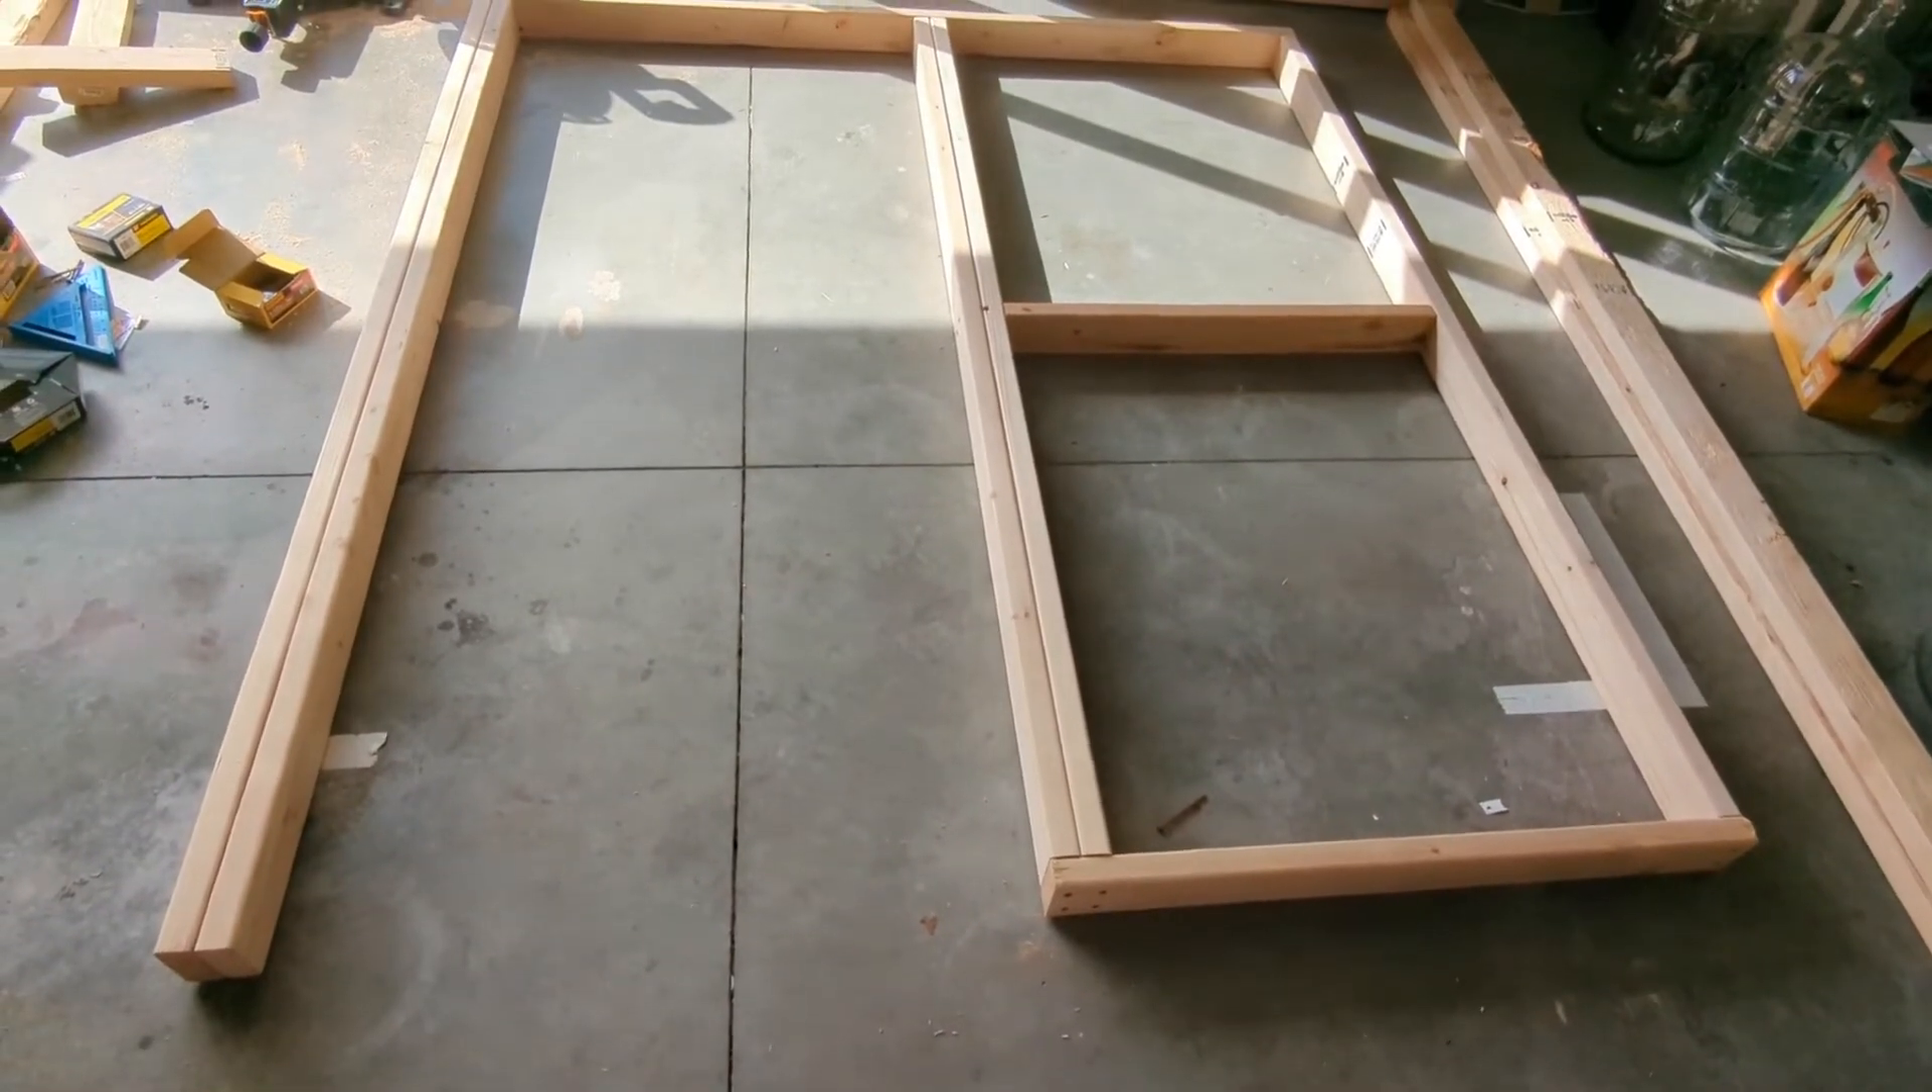I've made the rough opening for the door, pre-hung door.